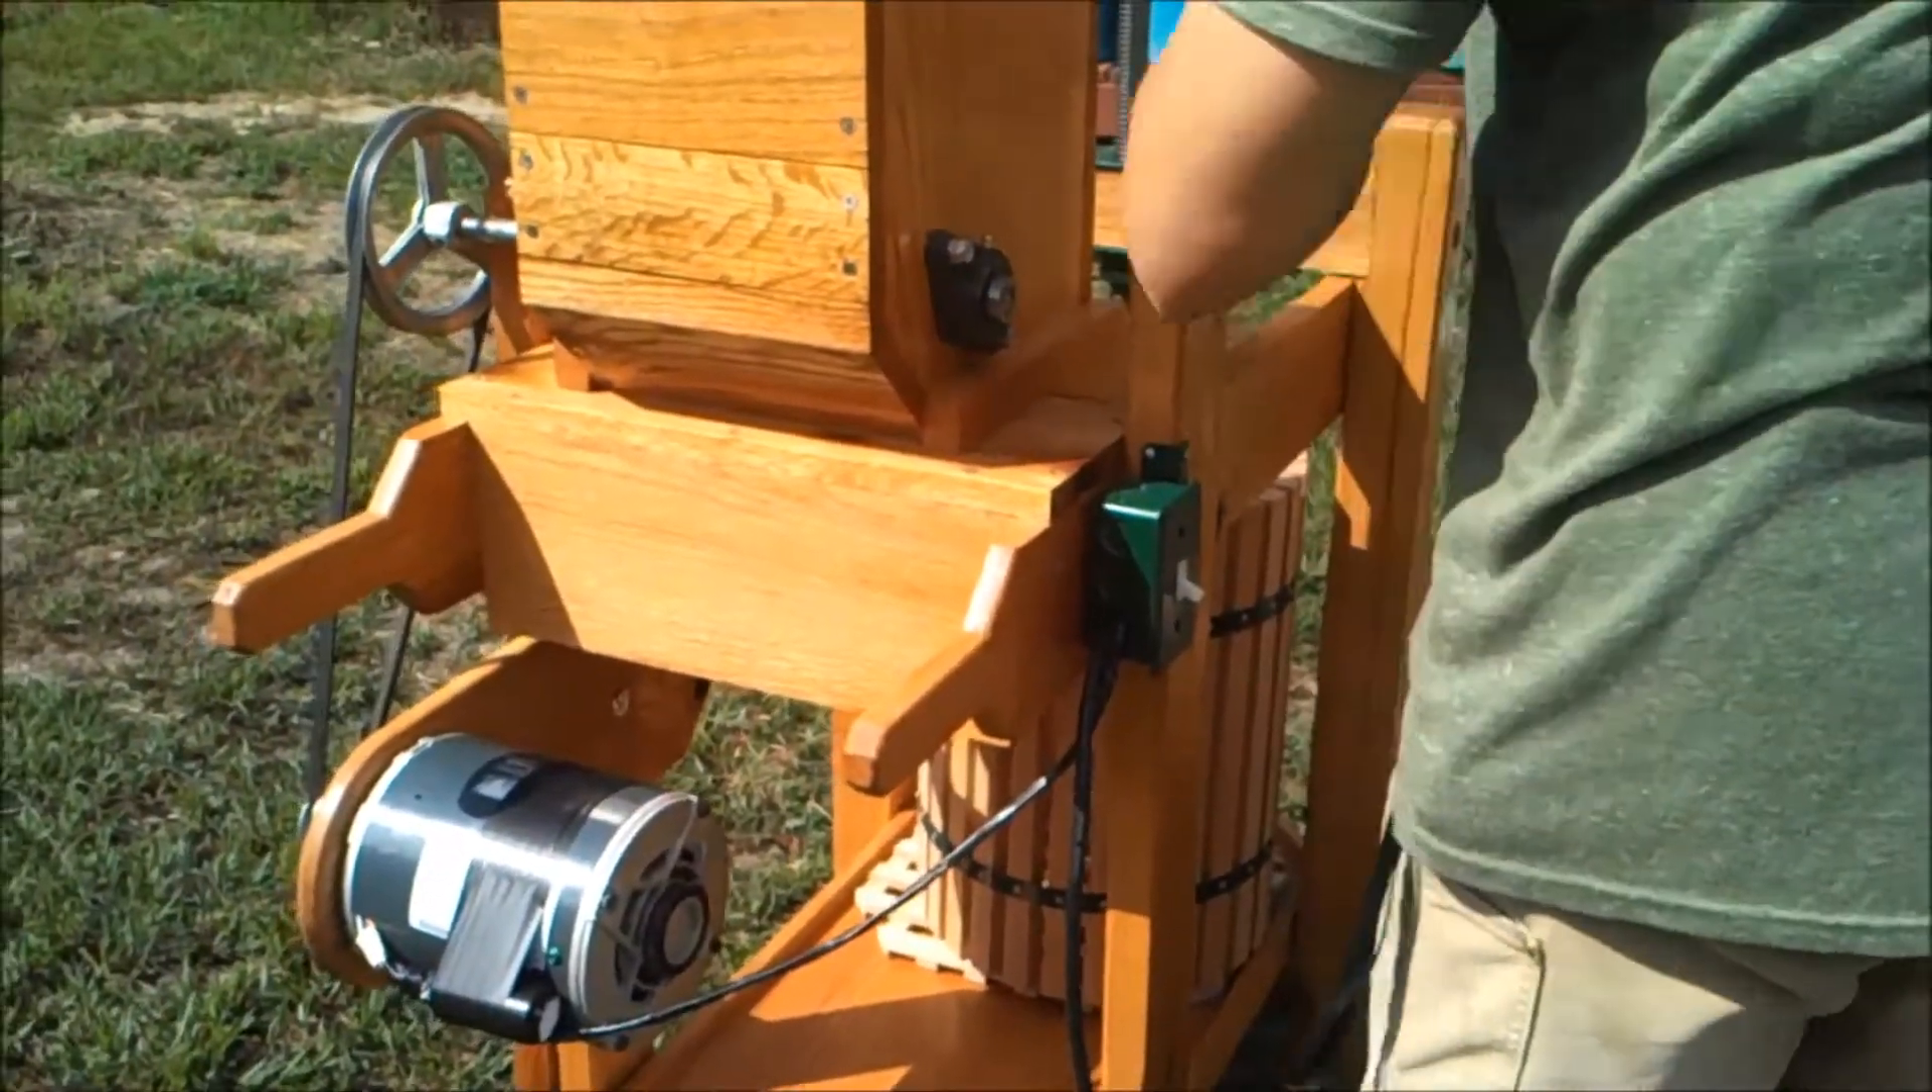I've got the switches, the switch plates here, right next to where the operator needs to stand when they're putting the apples in.